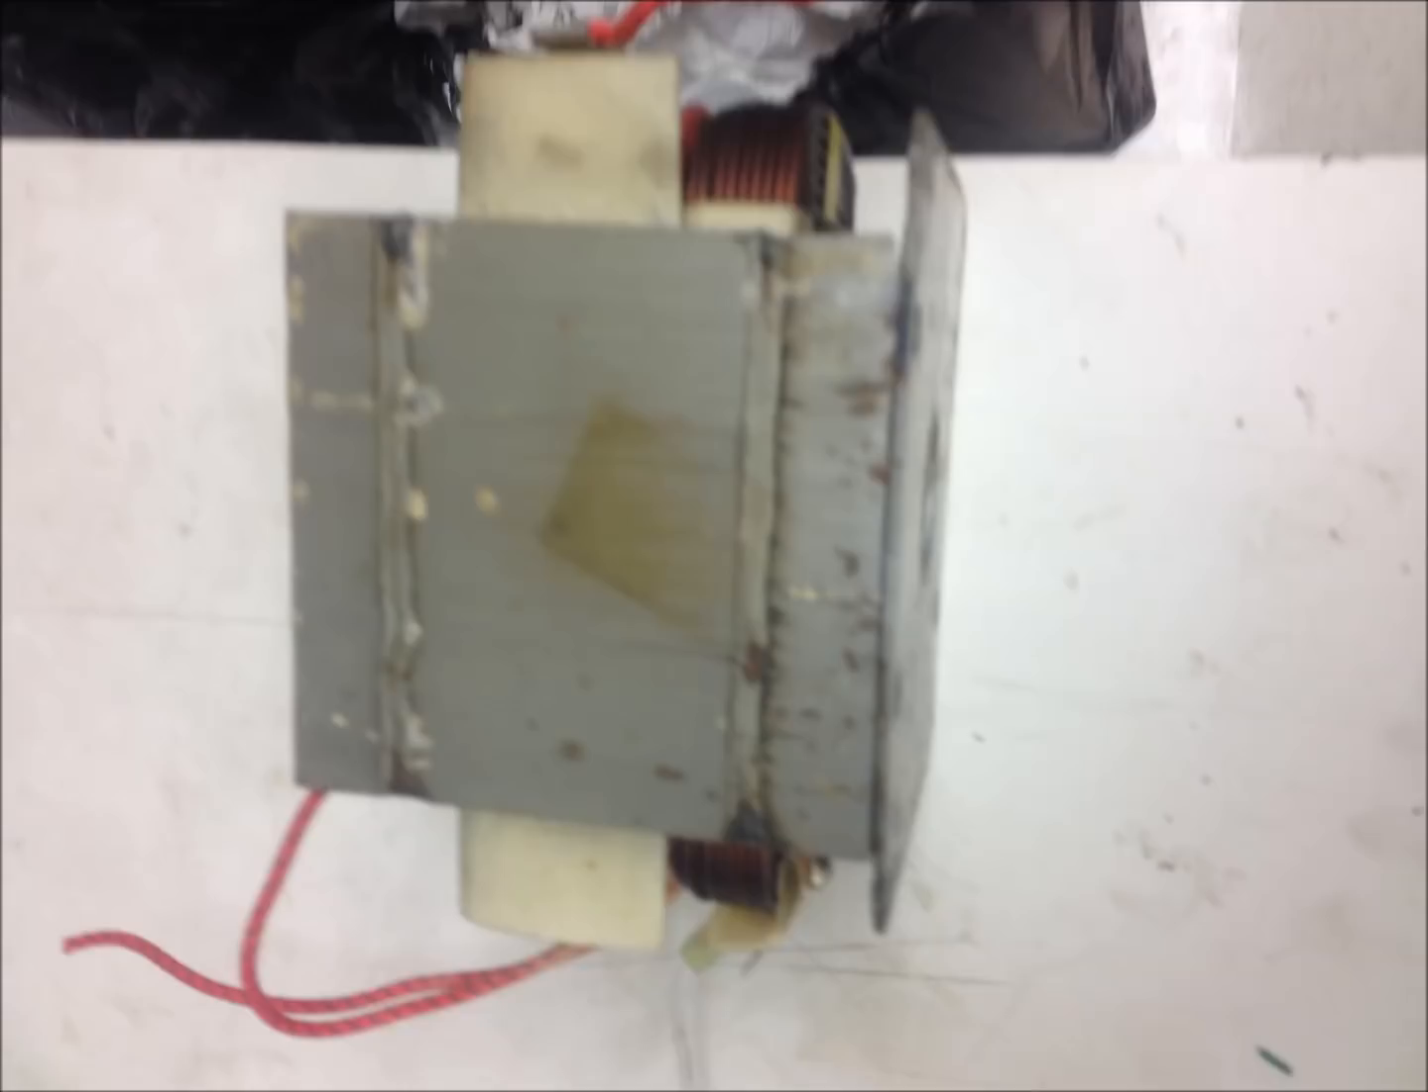This is the transformer after it's been removed from the microwave.